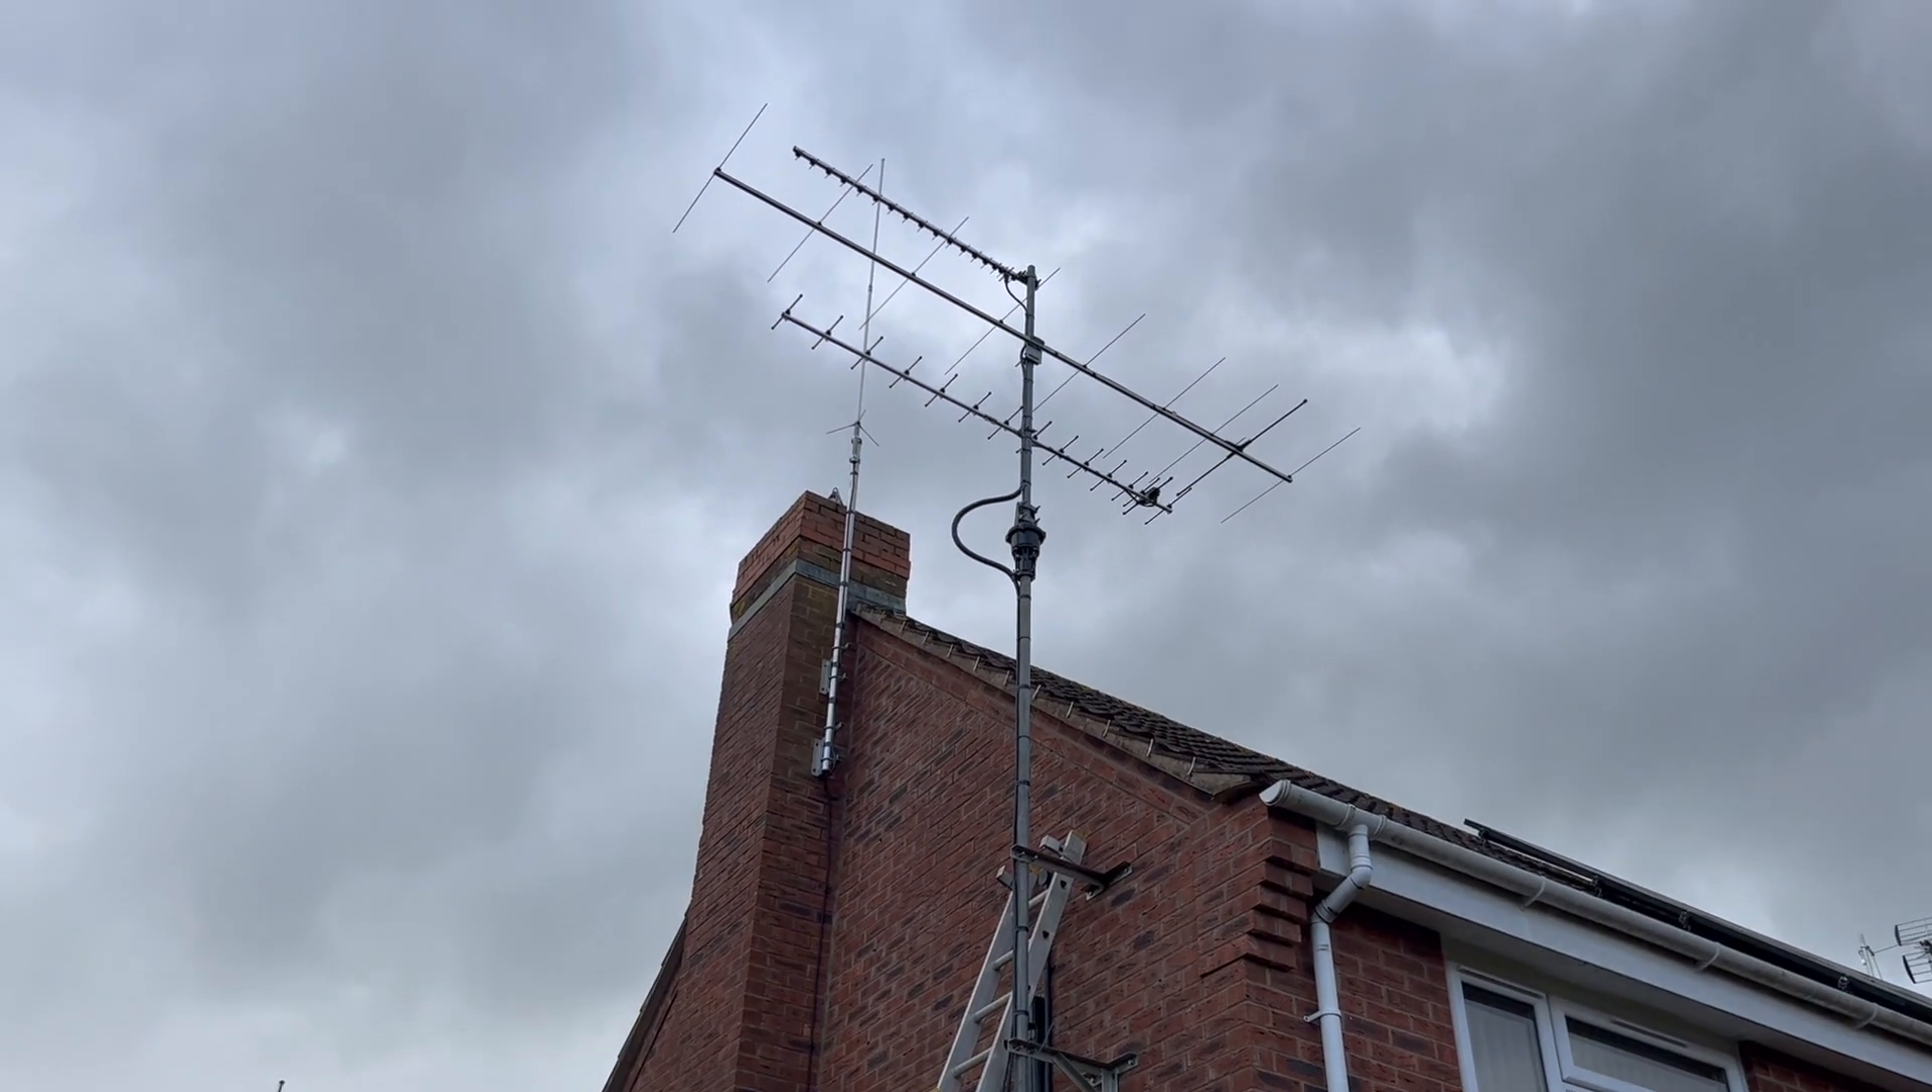Okay, so the pole is up with the antennas on.